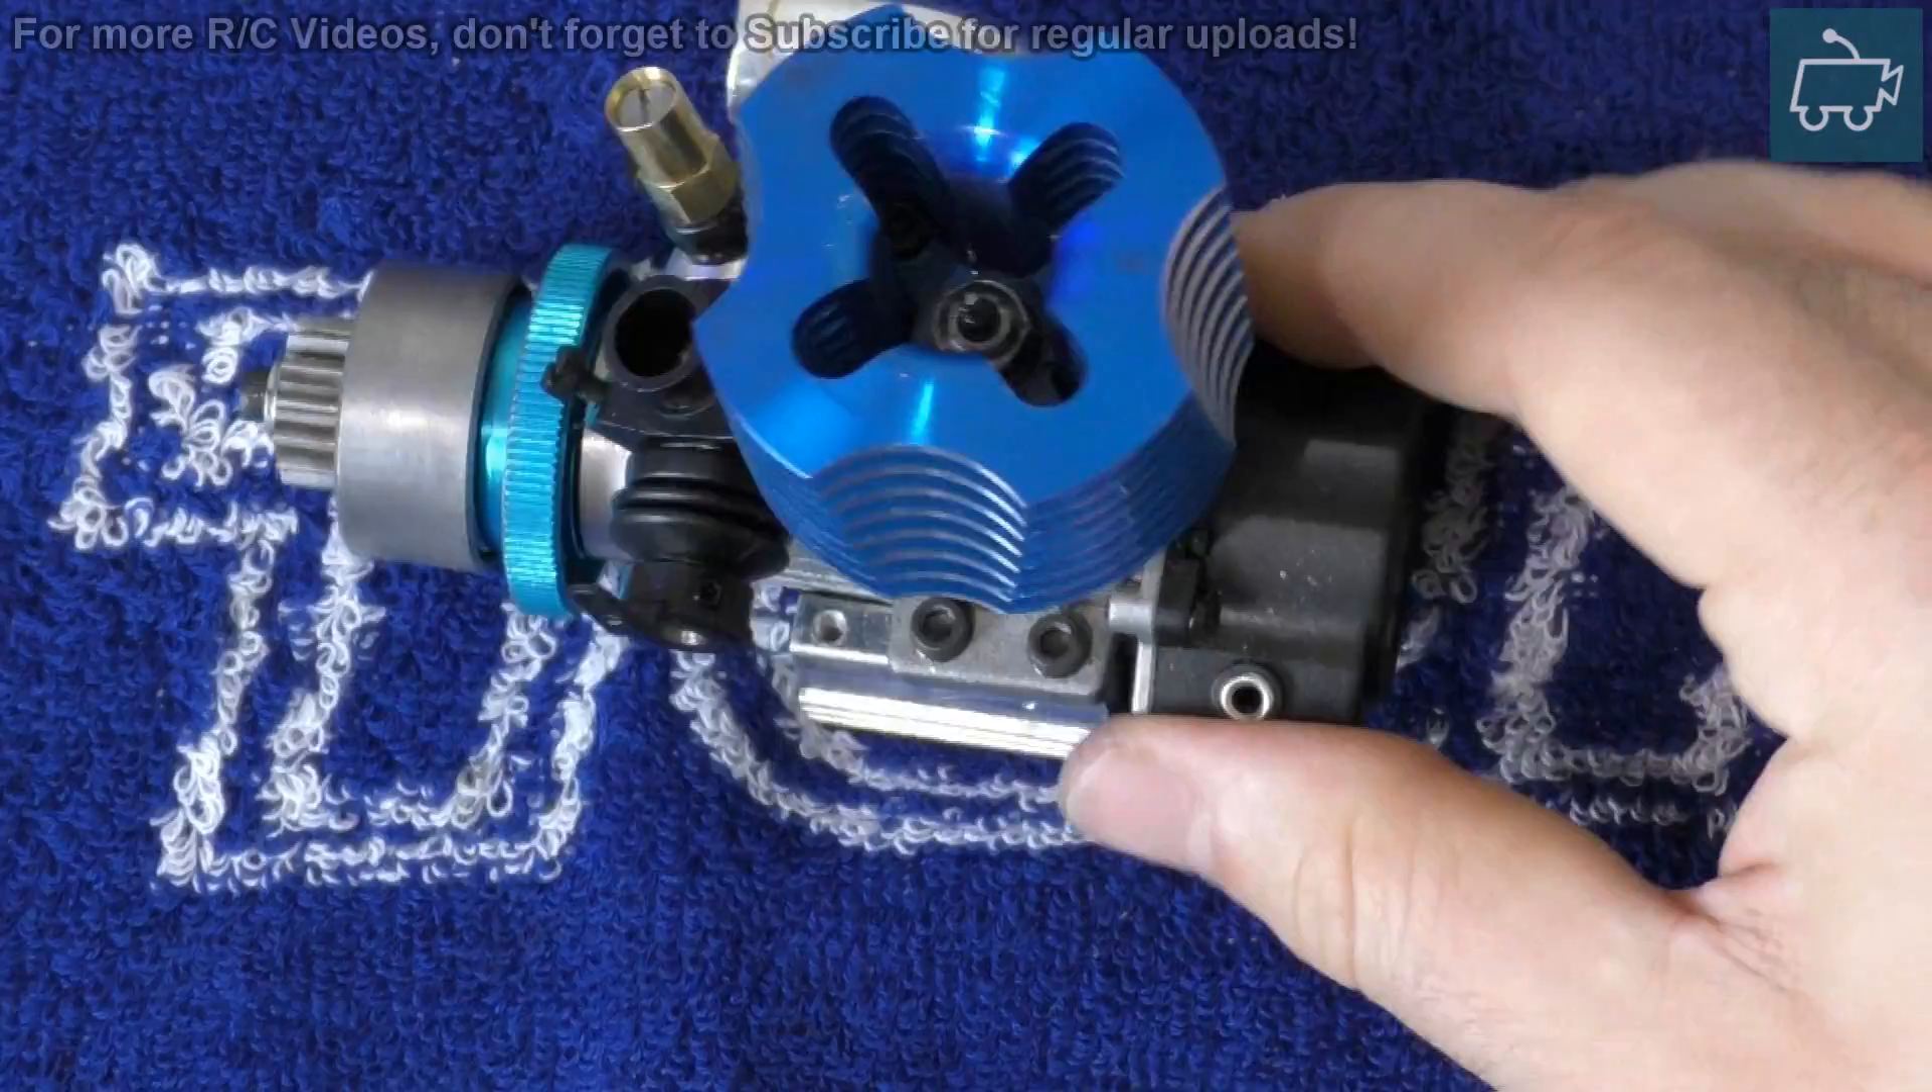Now, as you can probably see, I've already removed the engine from the car.